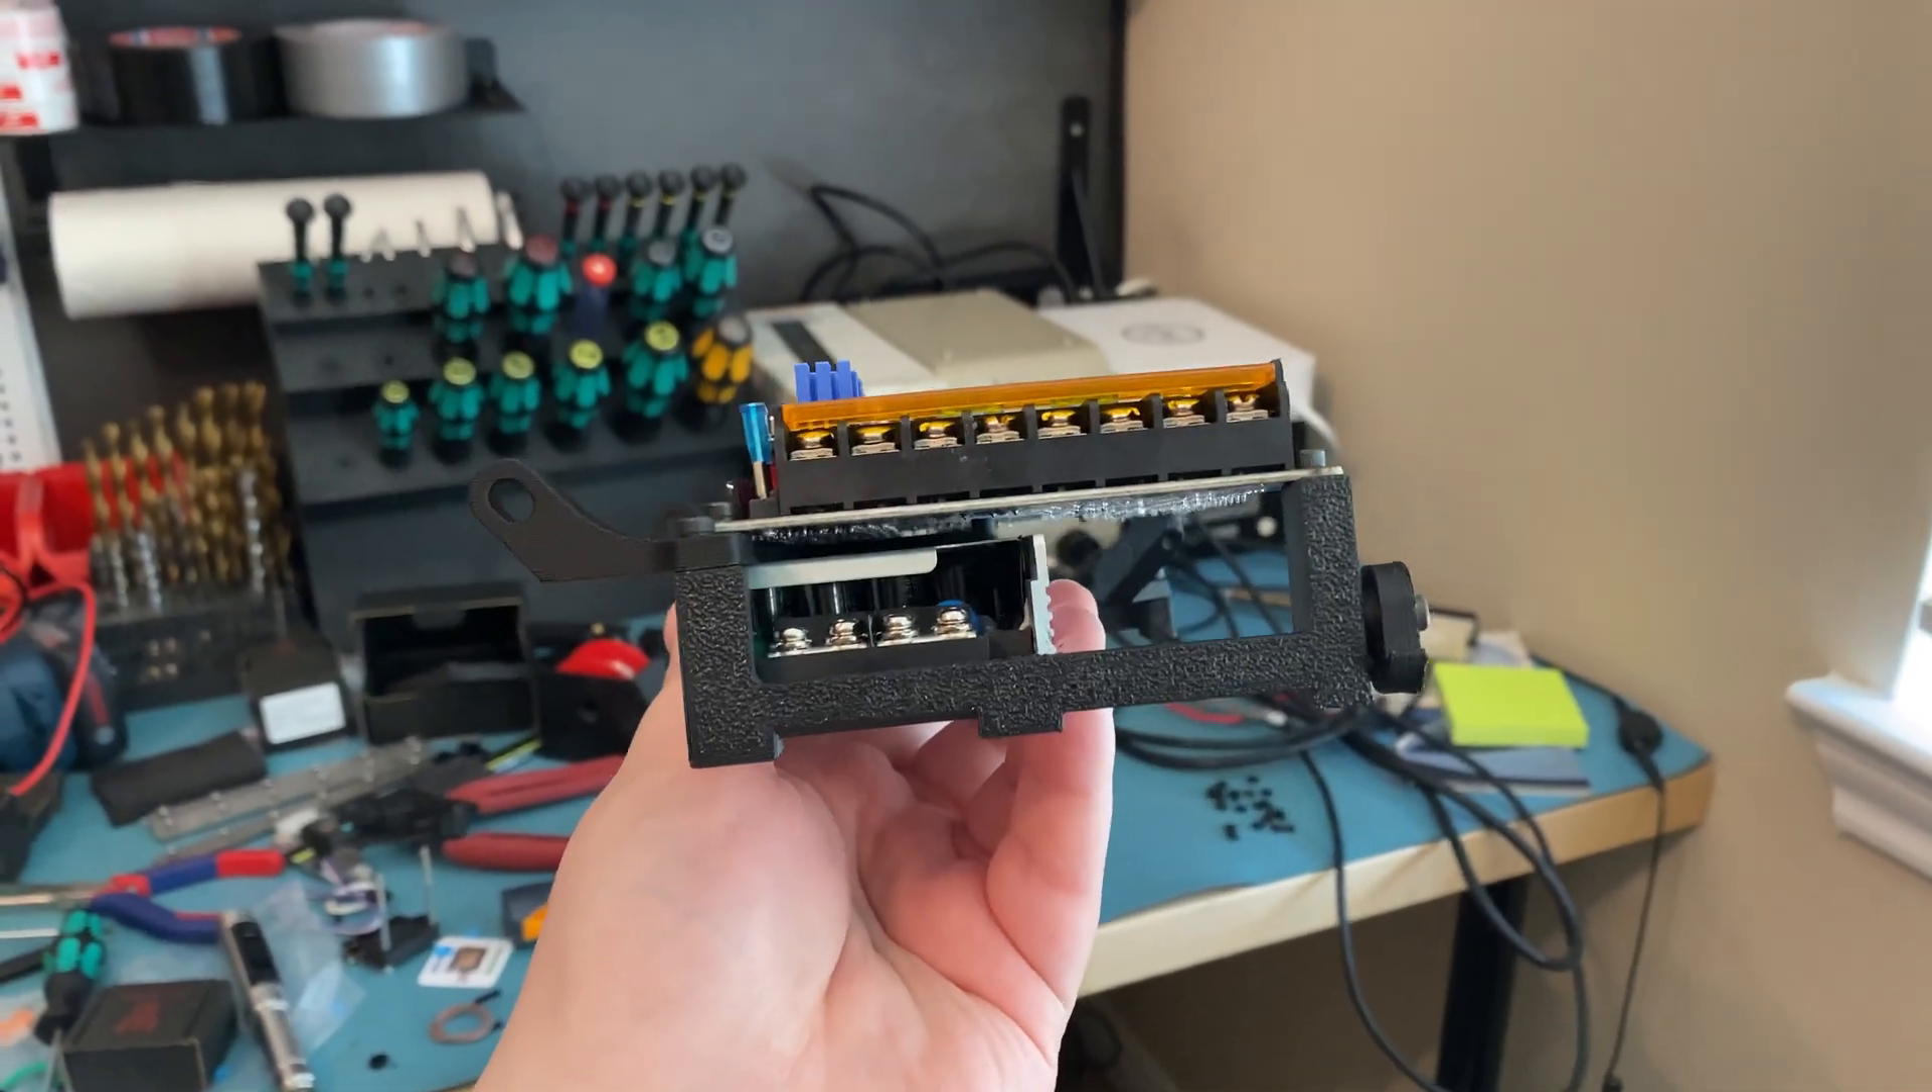Anyway i assembled the electronics assembly as you can see and i went with the stacked option.